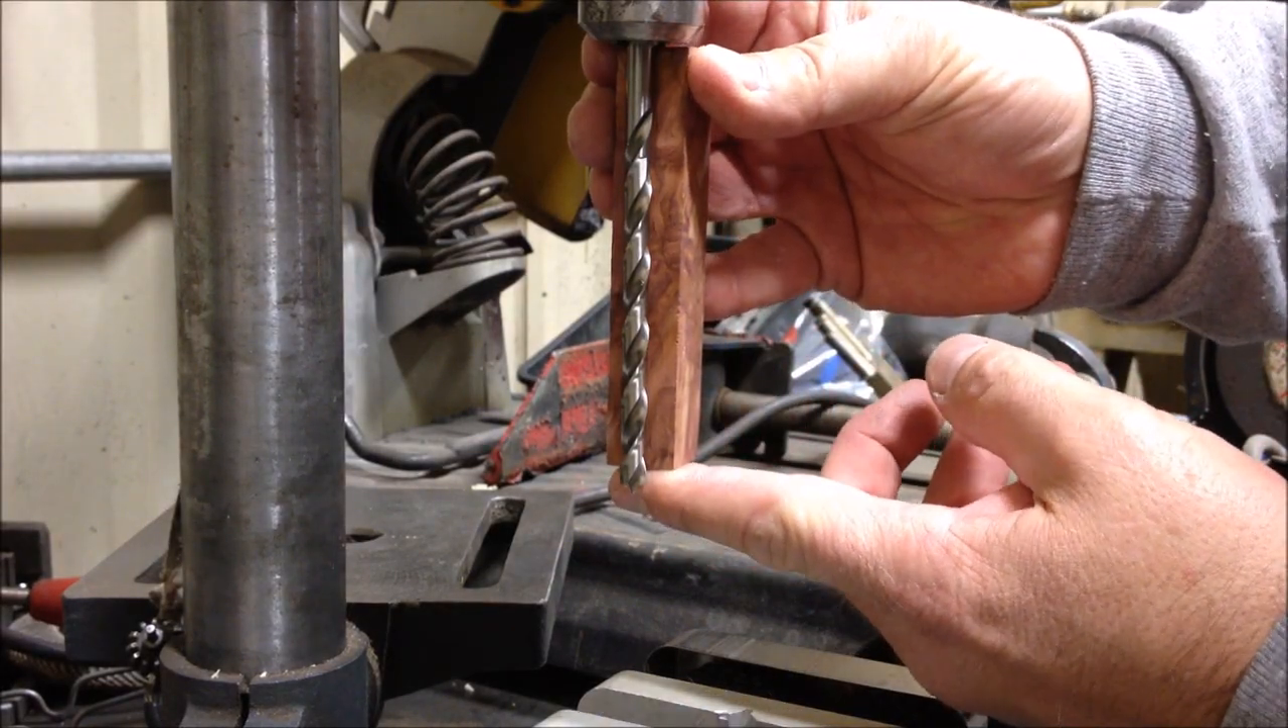I've gone ahead and chucked up my bit and you can see I left it long enough to extend just past the end of my blank.